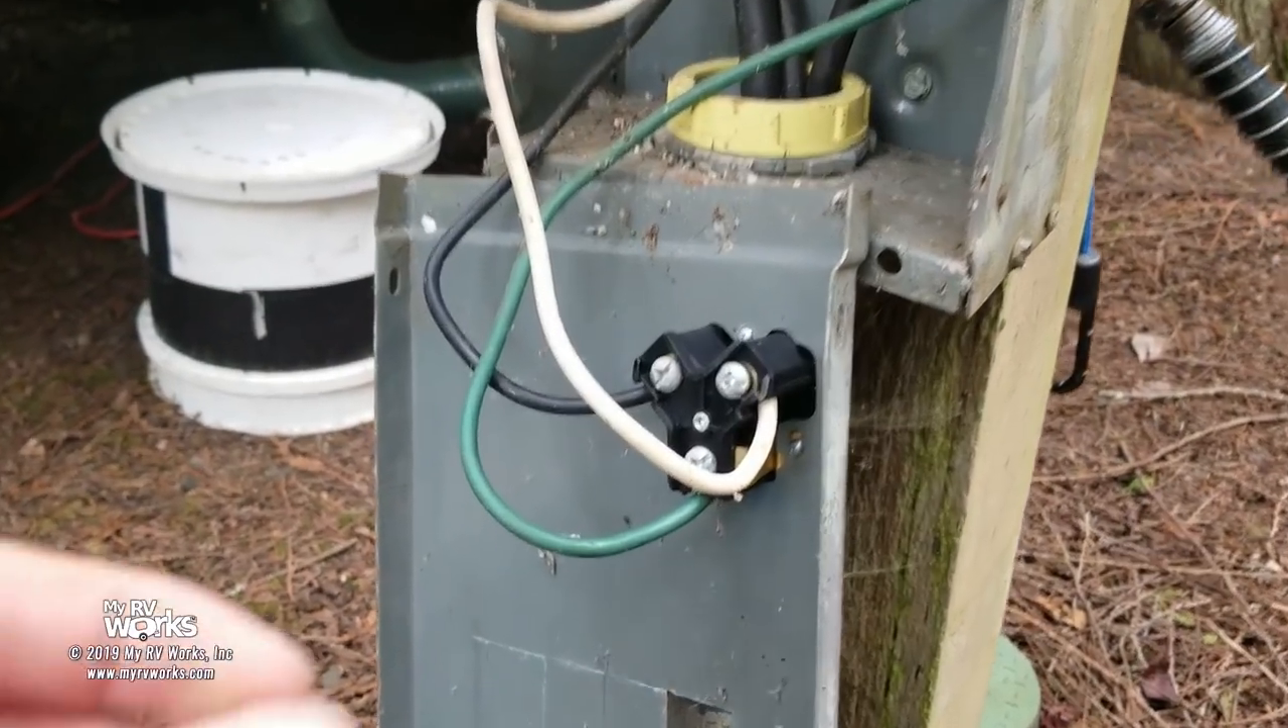So we've got the cover off and again we're following the white wire here and uh that looks really good.